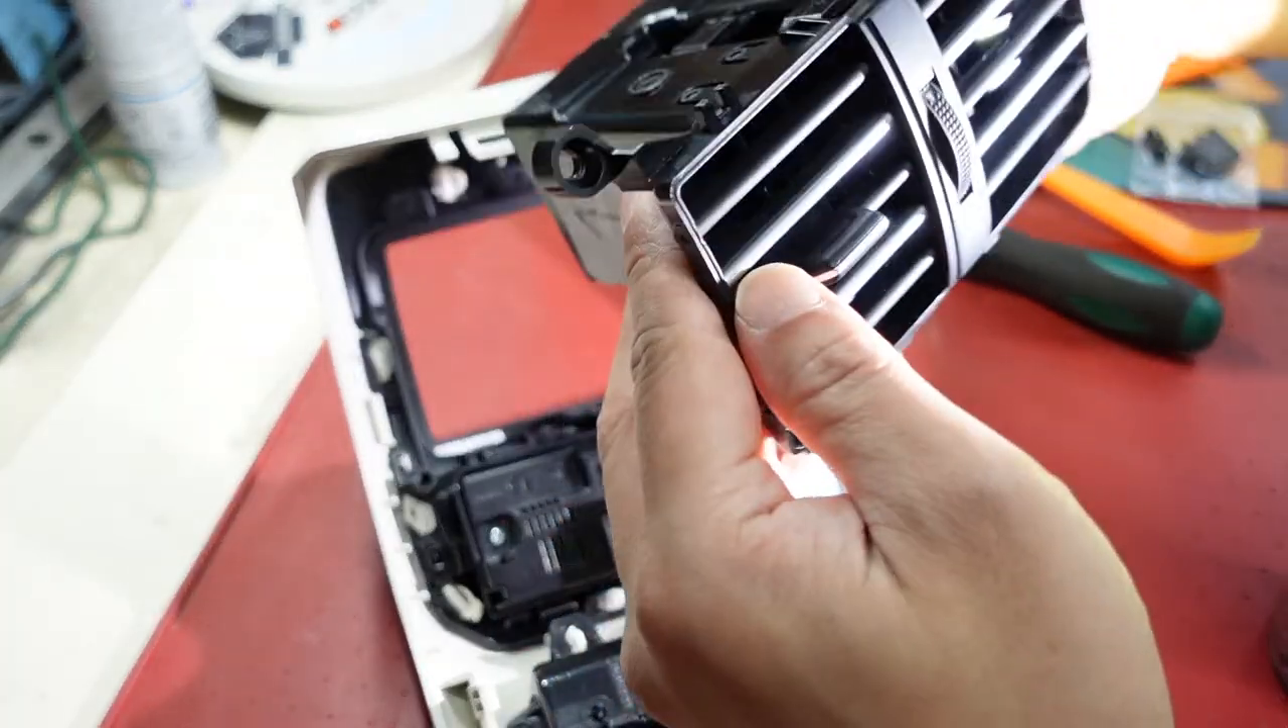So you've got the vent out two clips at the bottom levers out anchored in by these four prongs at the top.